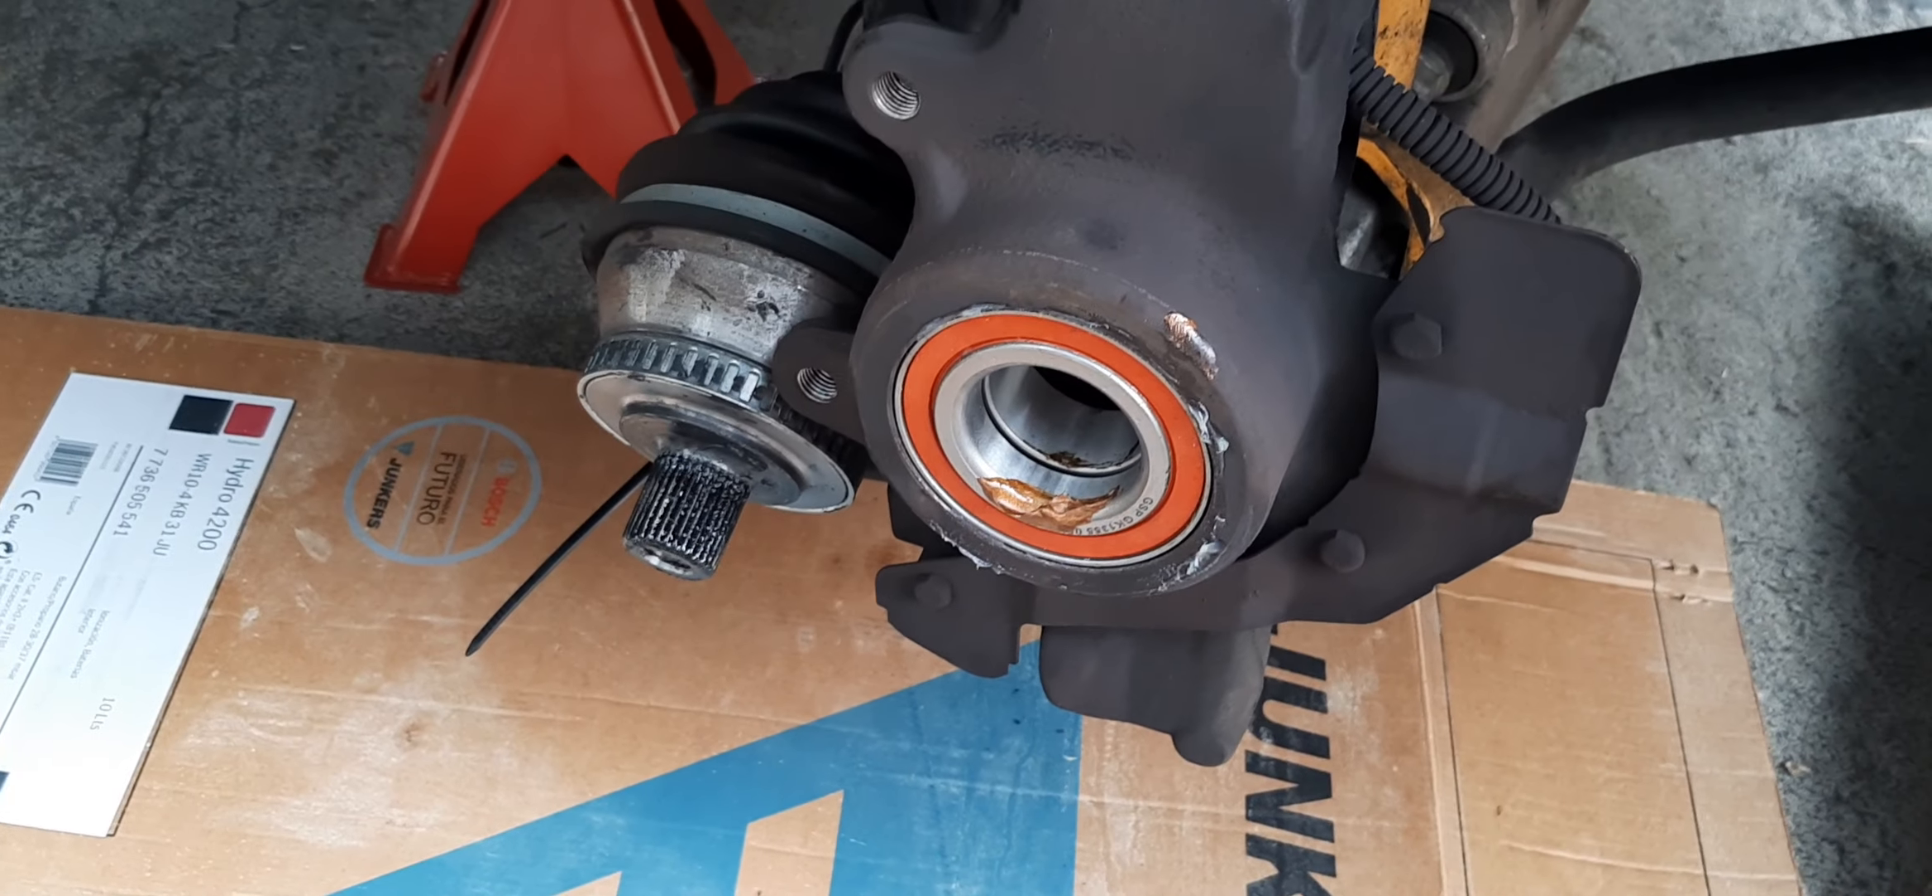Fijaos ya el rodamiento colocado en su sitio sin tener que utilizar prensa.